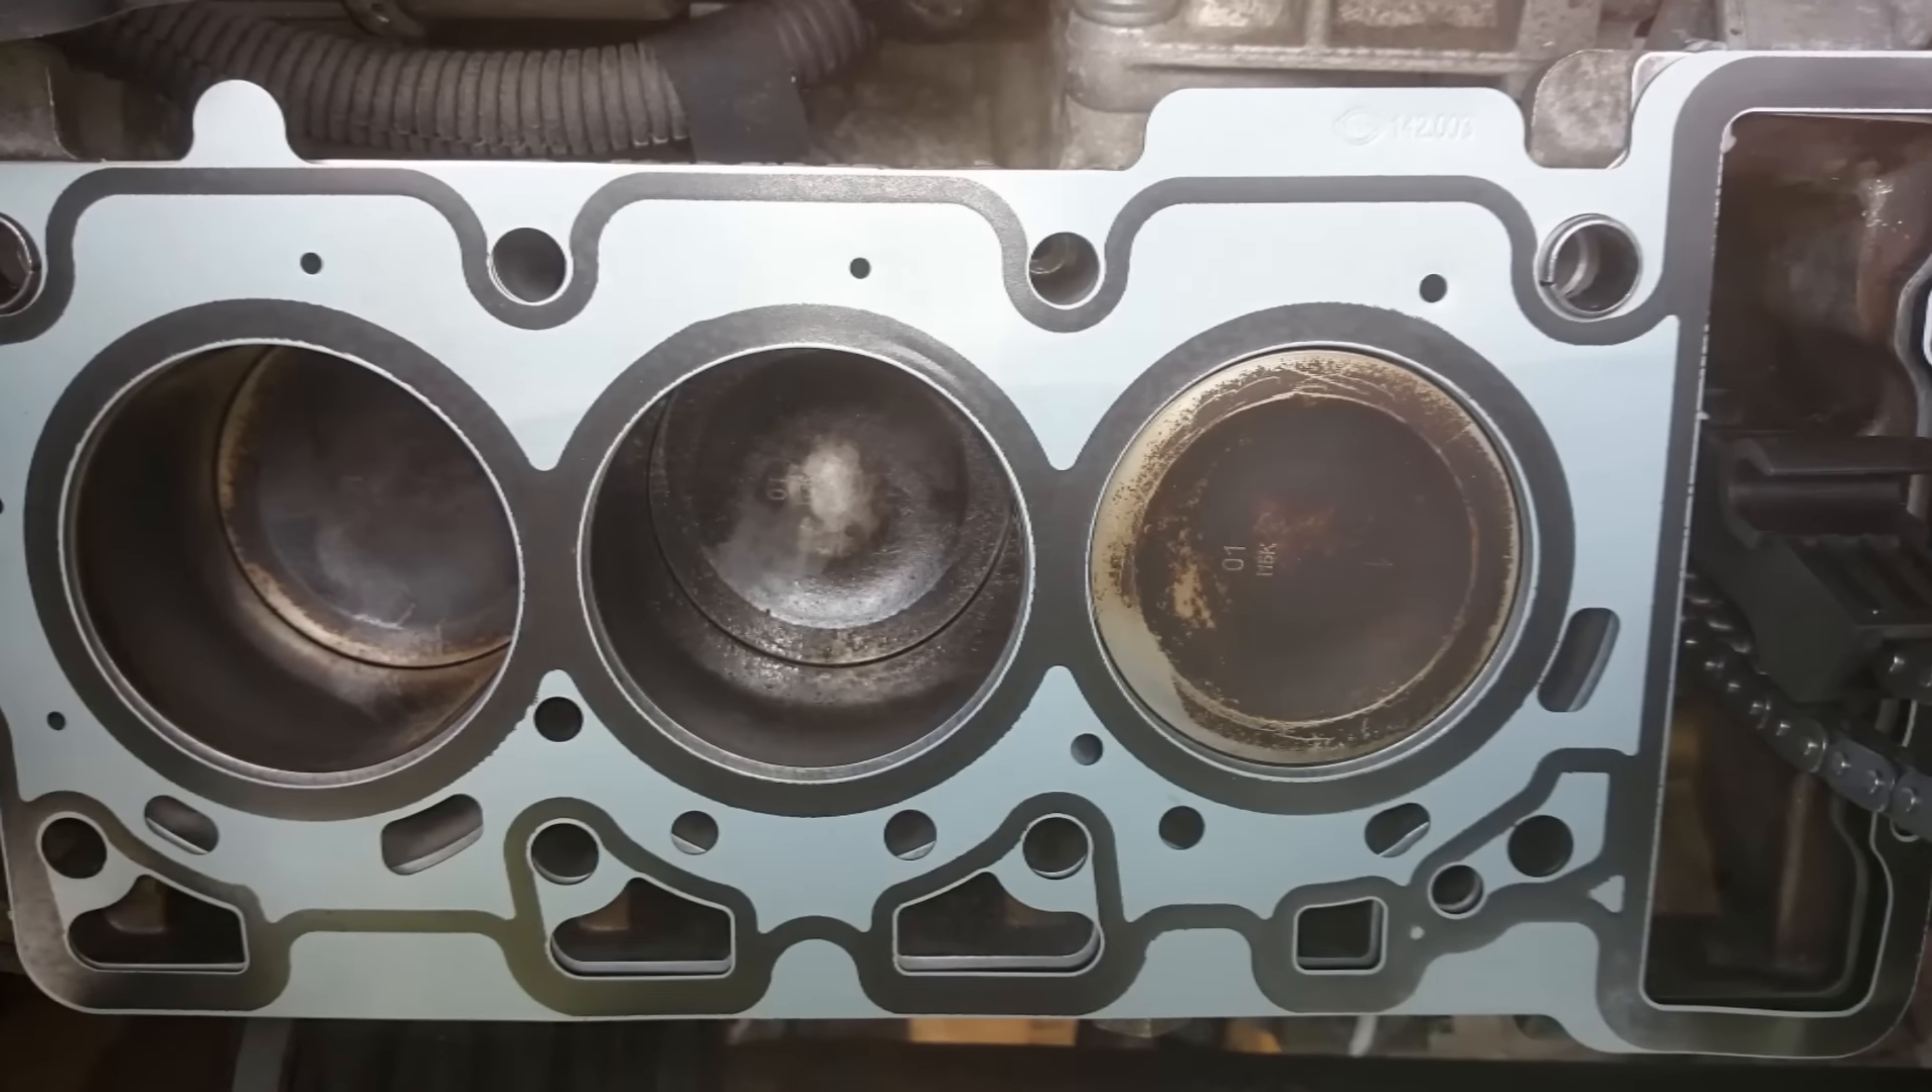Hier sieht man jetzt also dass ich auf dem motorblock schon mal die neue zylinder kopfdichtung aufgelegt habe.